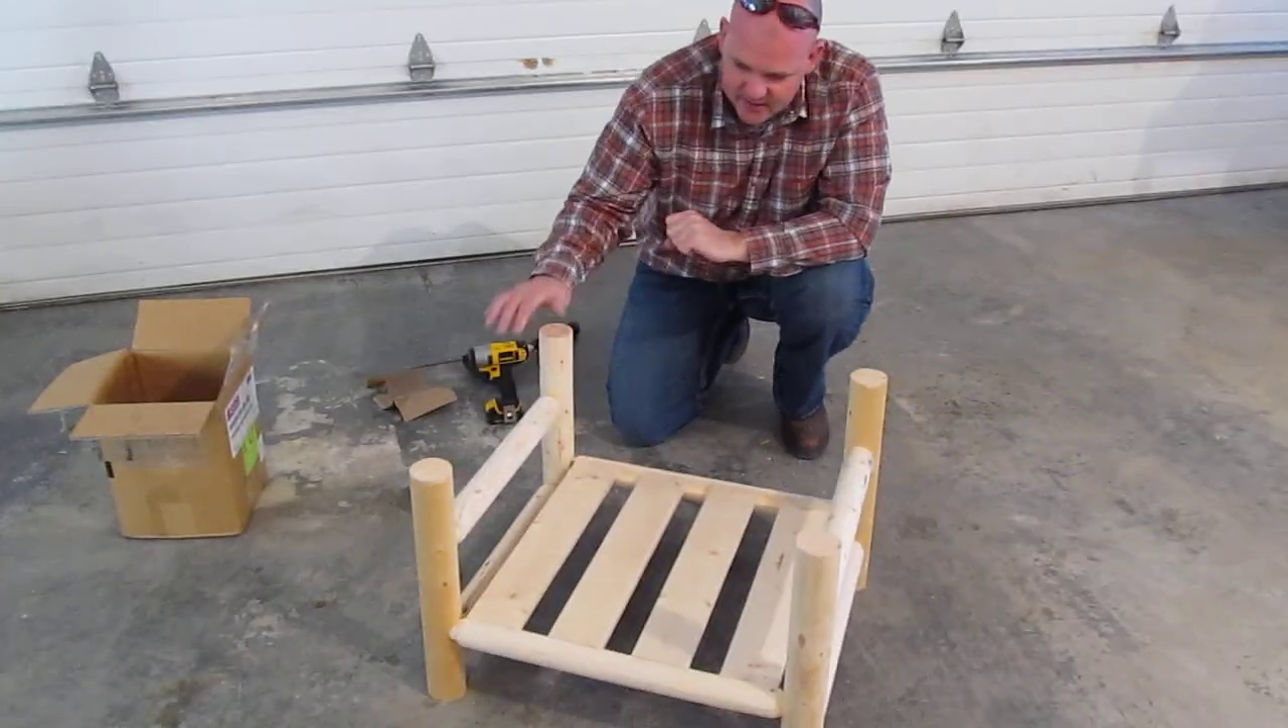And that completes the assembly of the log dog bed.